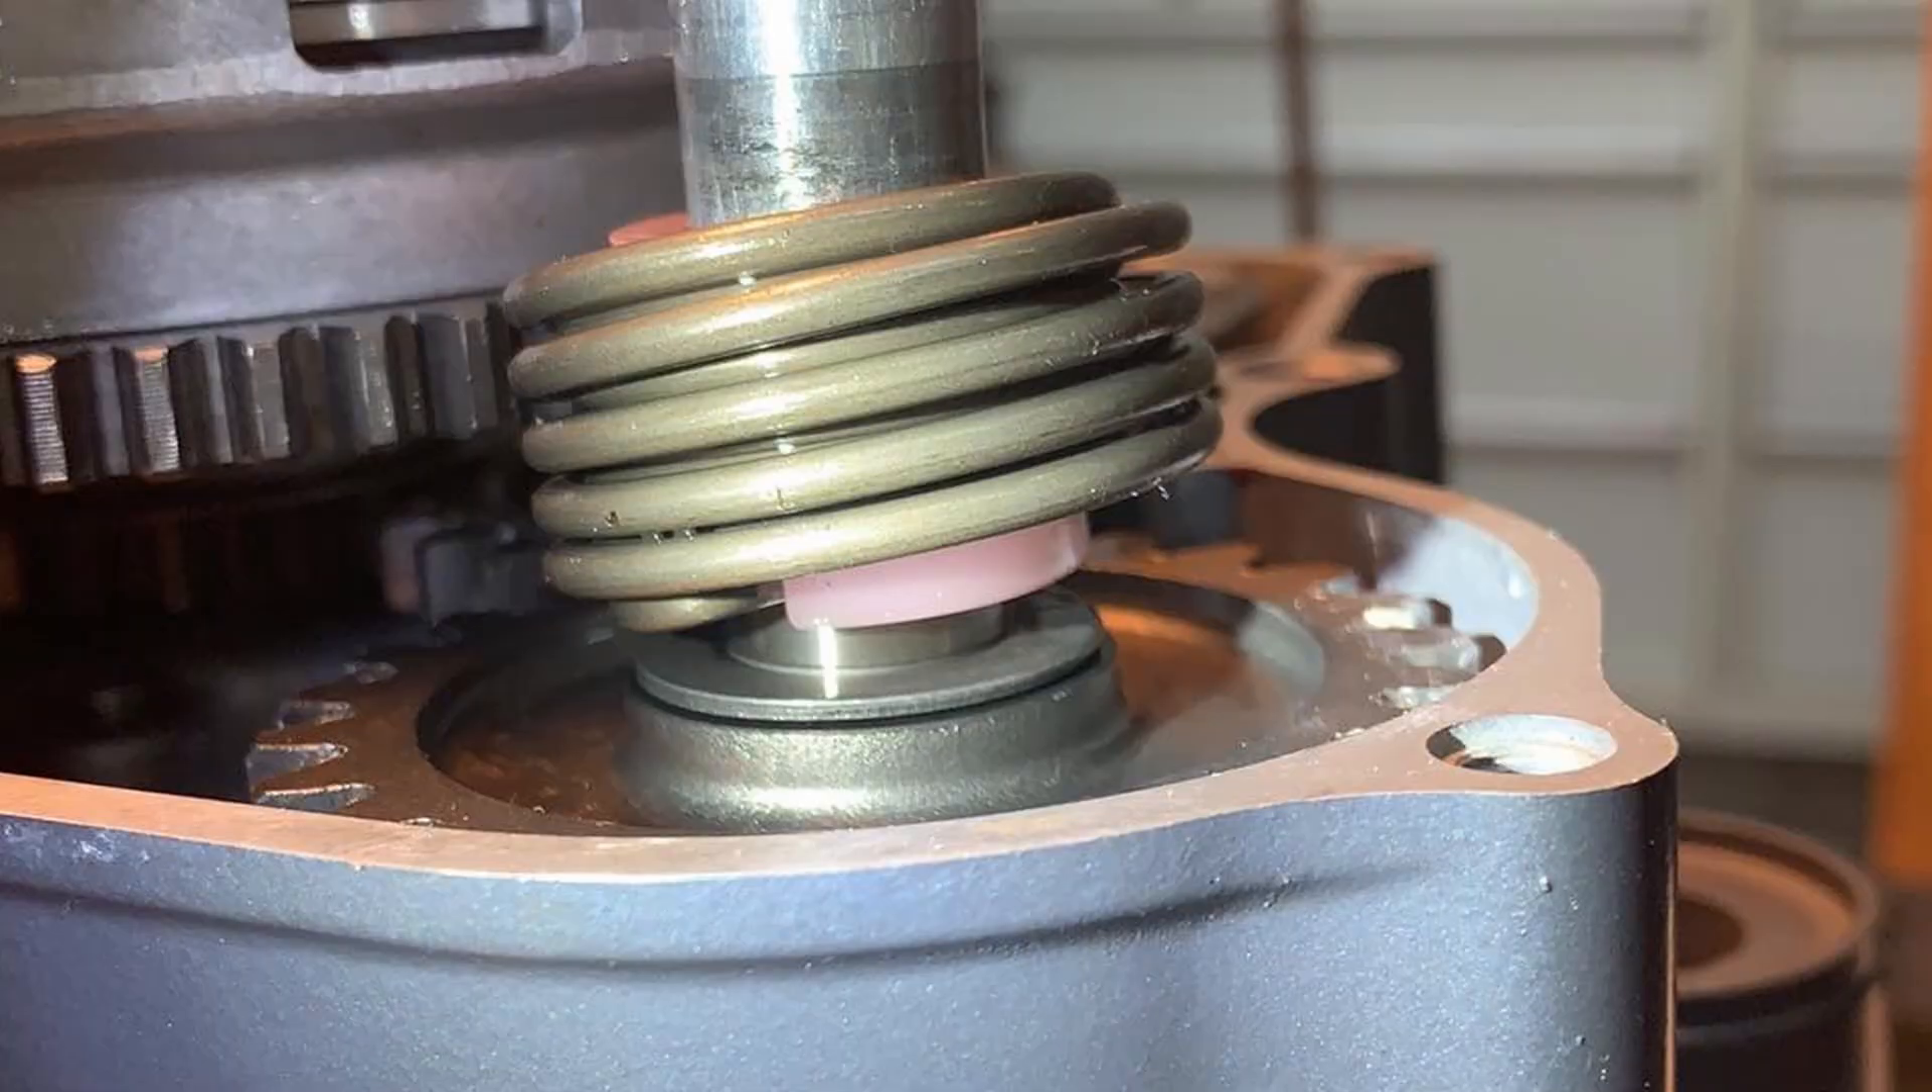This is an incorrect installation here it needs to be seated all the way down.